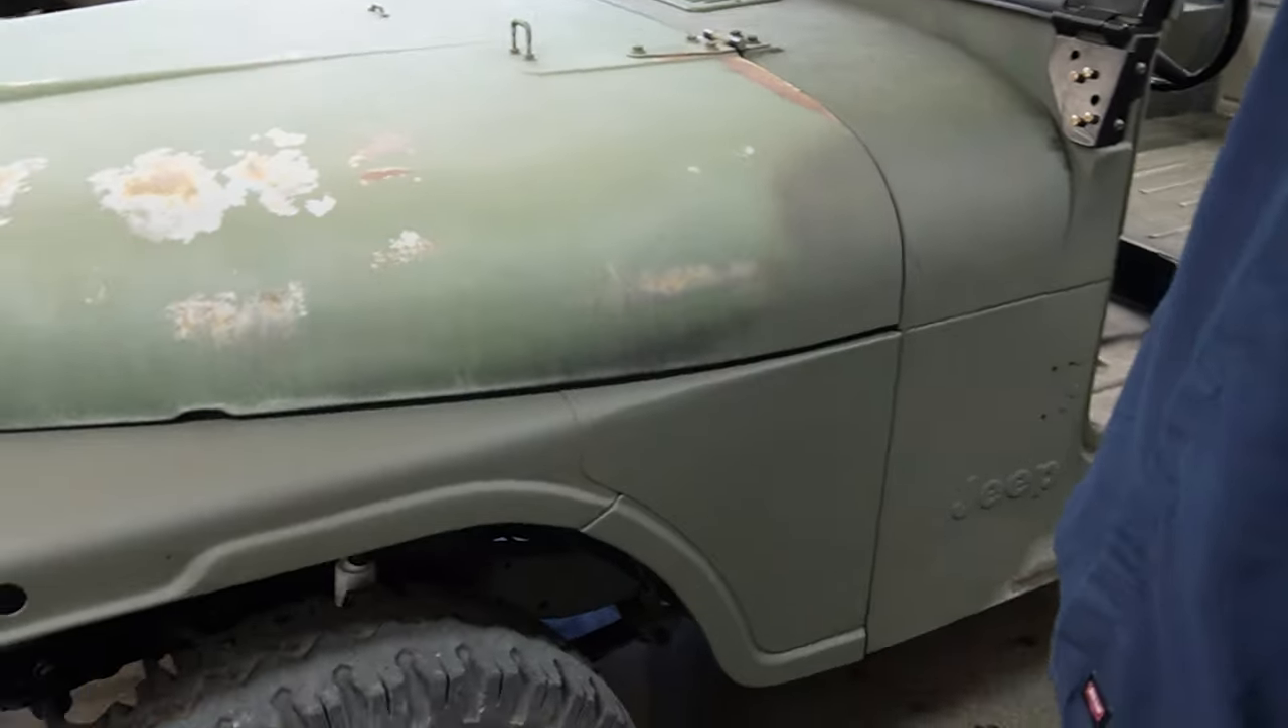I have brand new fenders in, rust-free fenders.